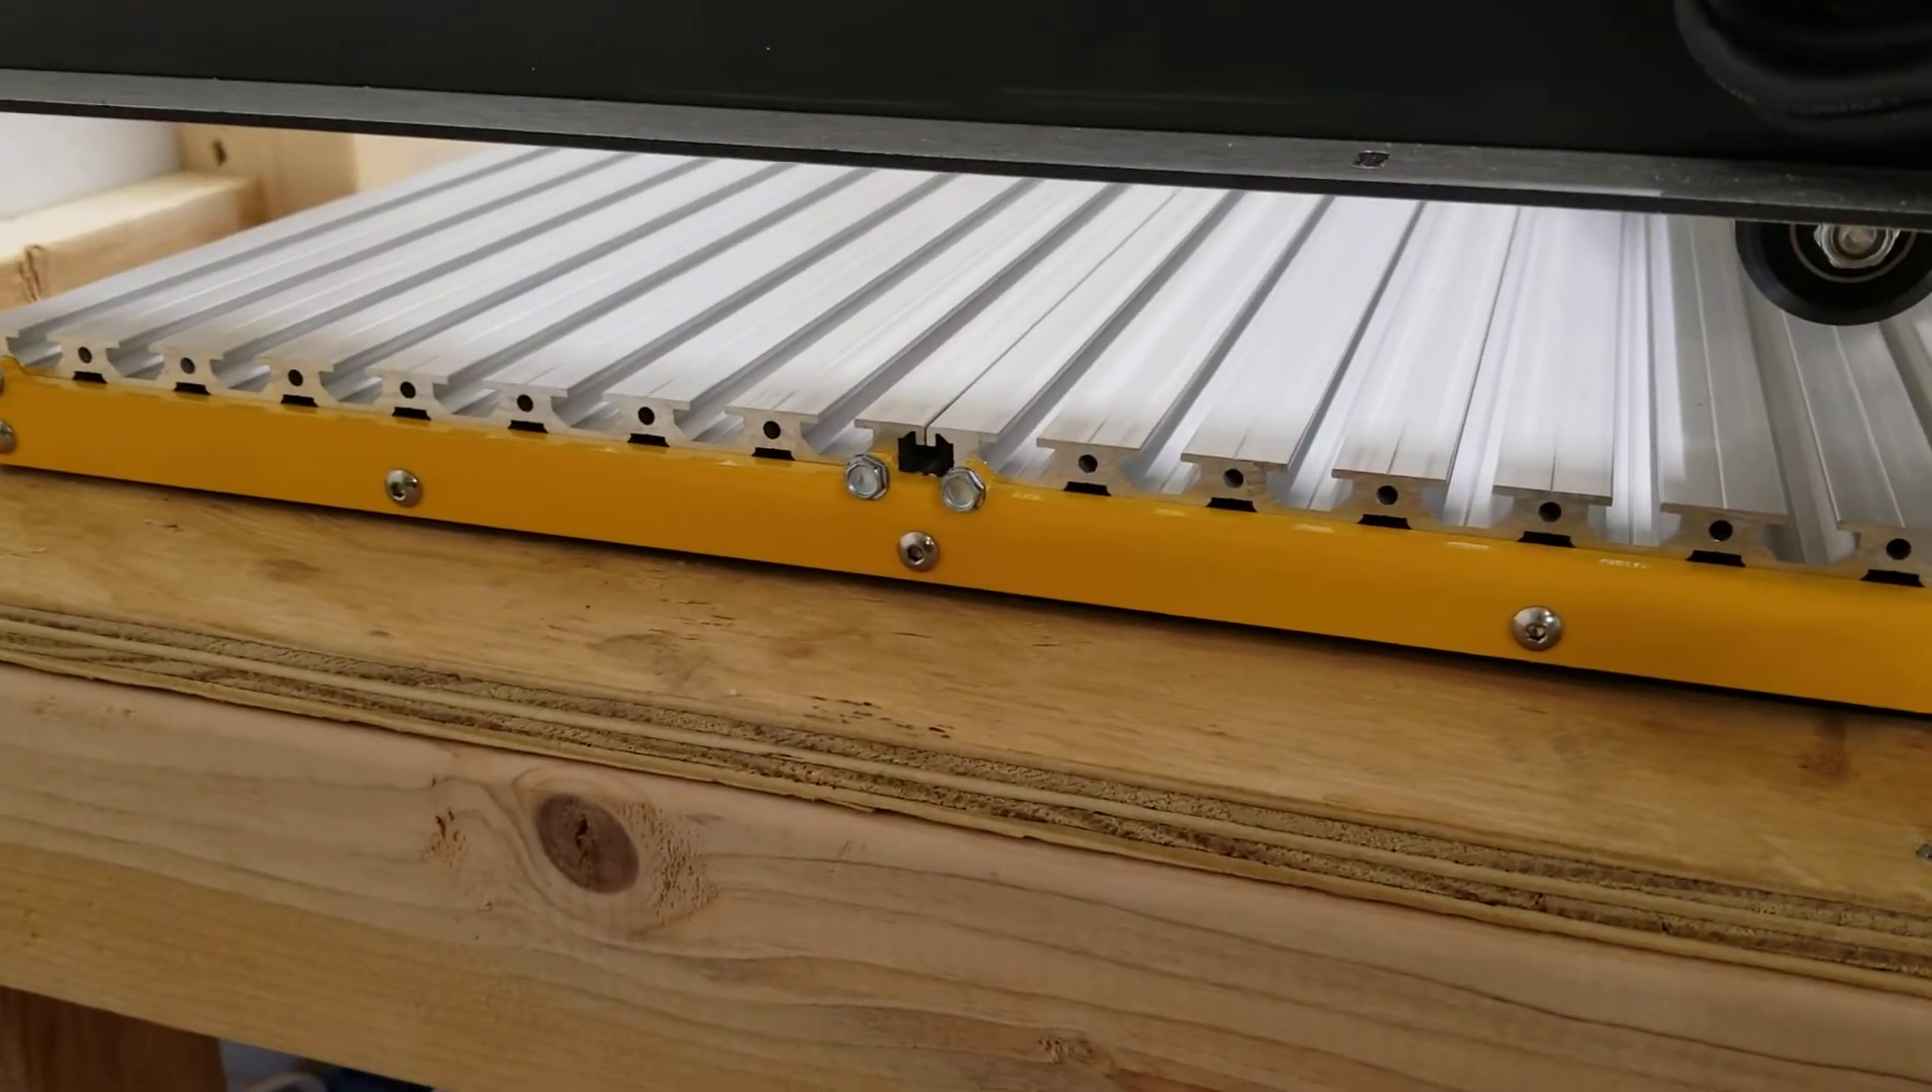These self tappers right here I put those in with an impact.